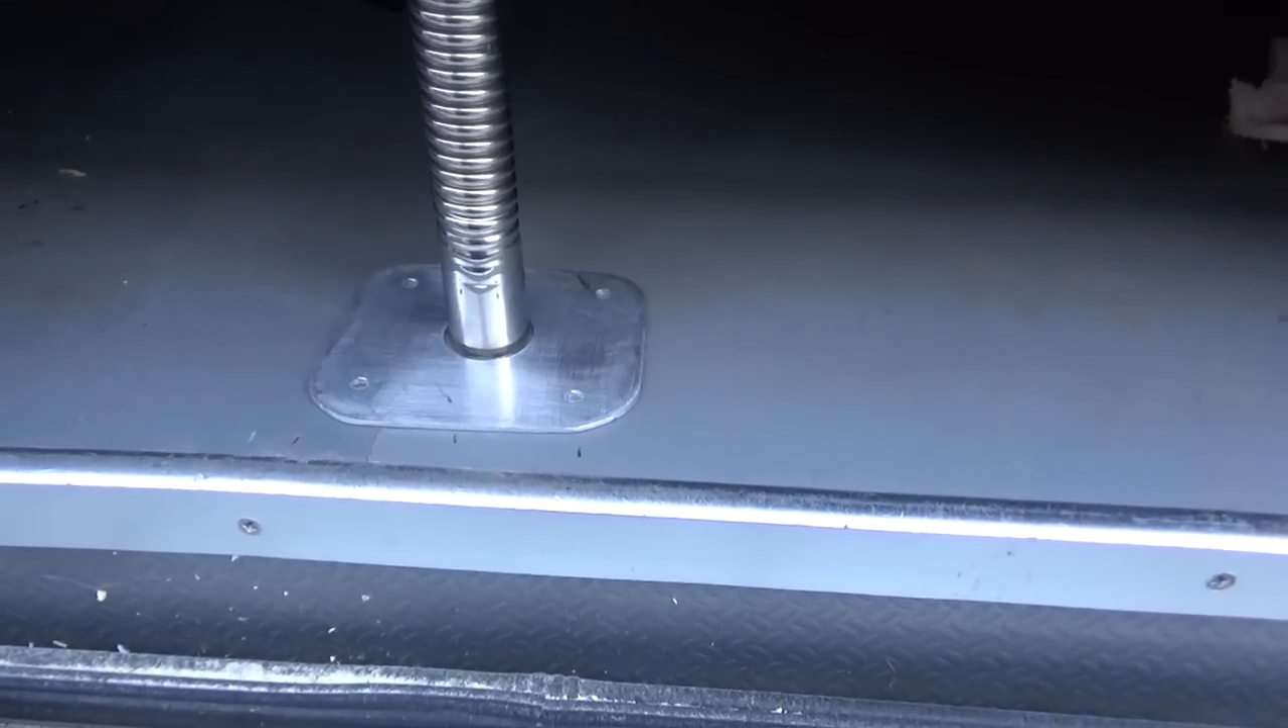I've fitted the heater mounting plate to the floor temporarily and here I've positioned the exhaust to where the floor goes through to the underside of the motorhome.